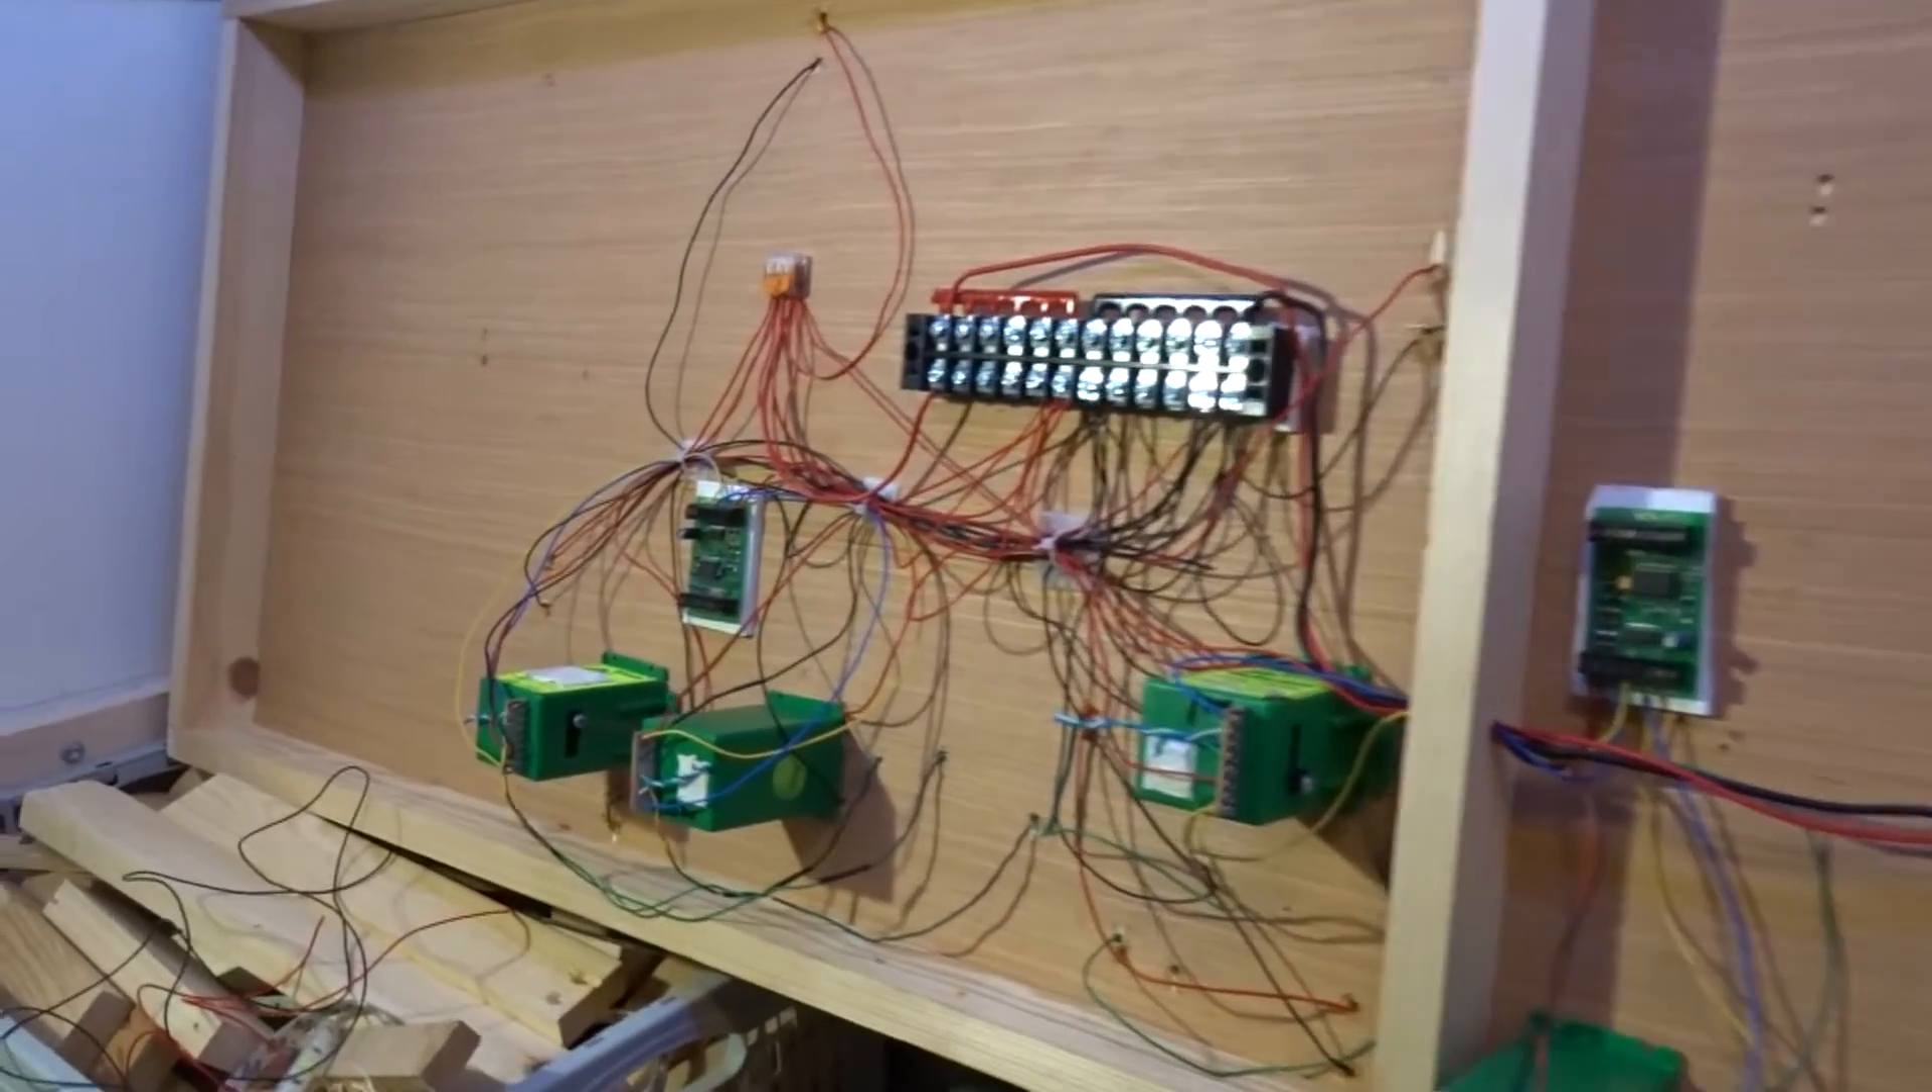I have put my bus bars in place, it has tidied the wiring up no end.